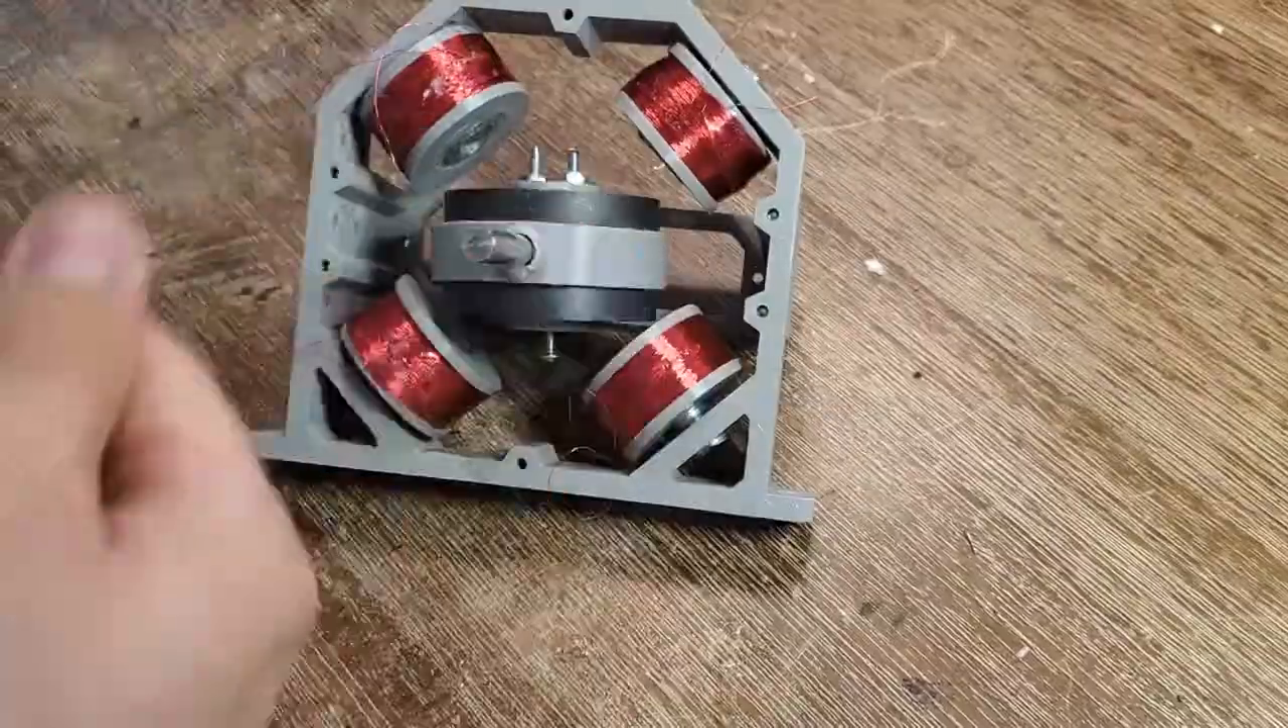So here I've installed the coils in the frame, and I bolt everything together.